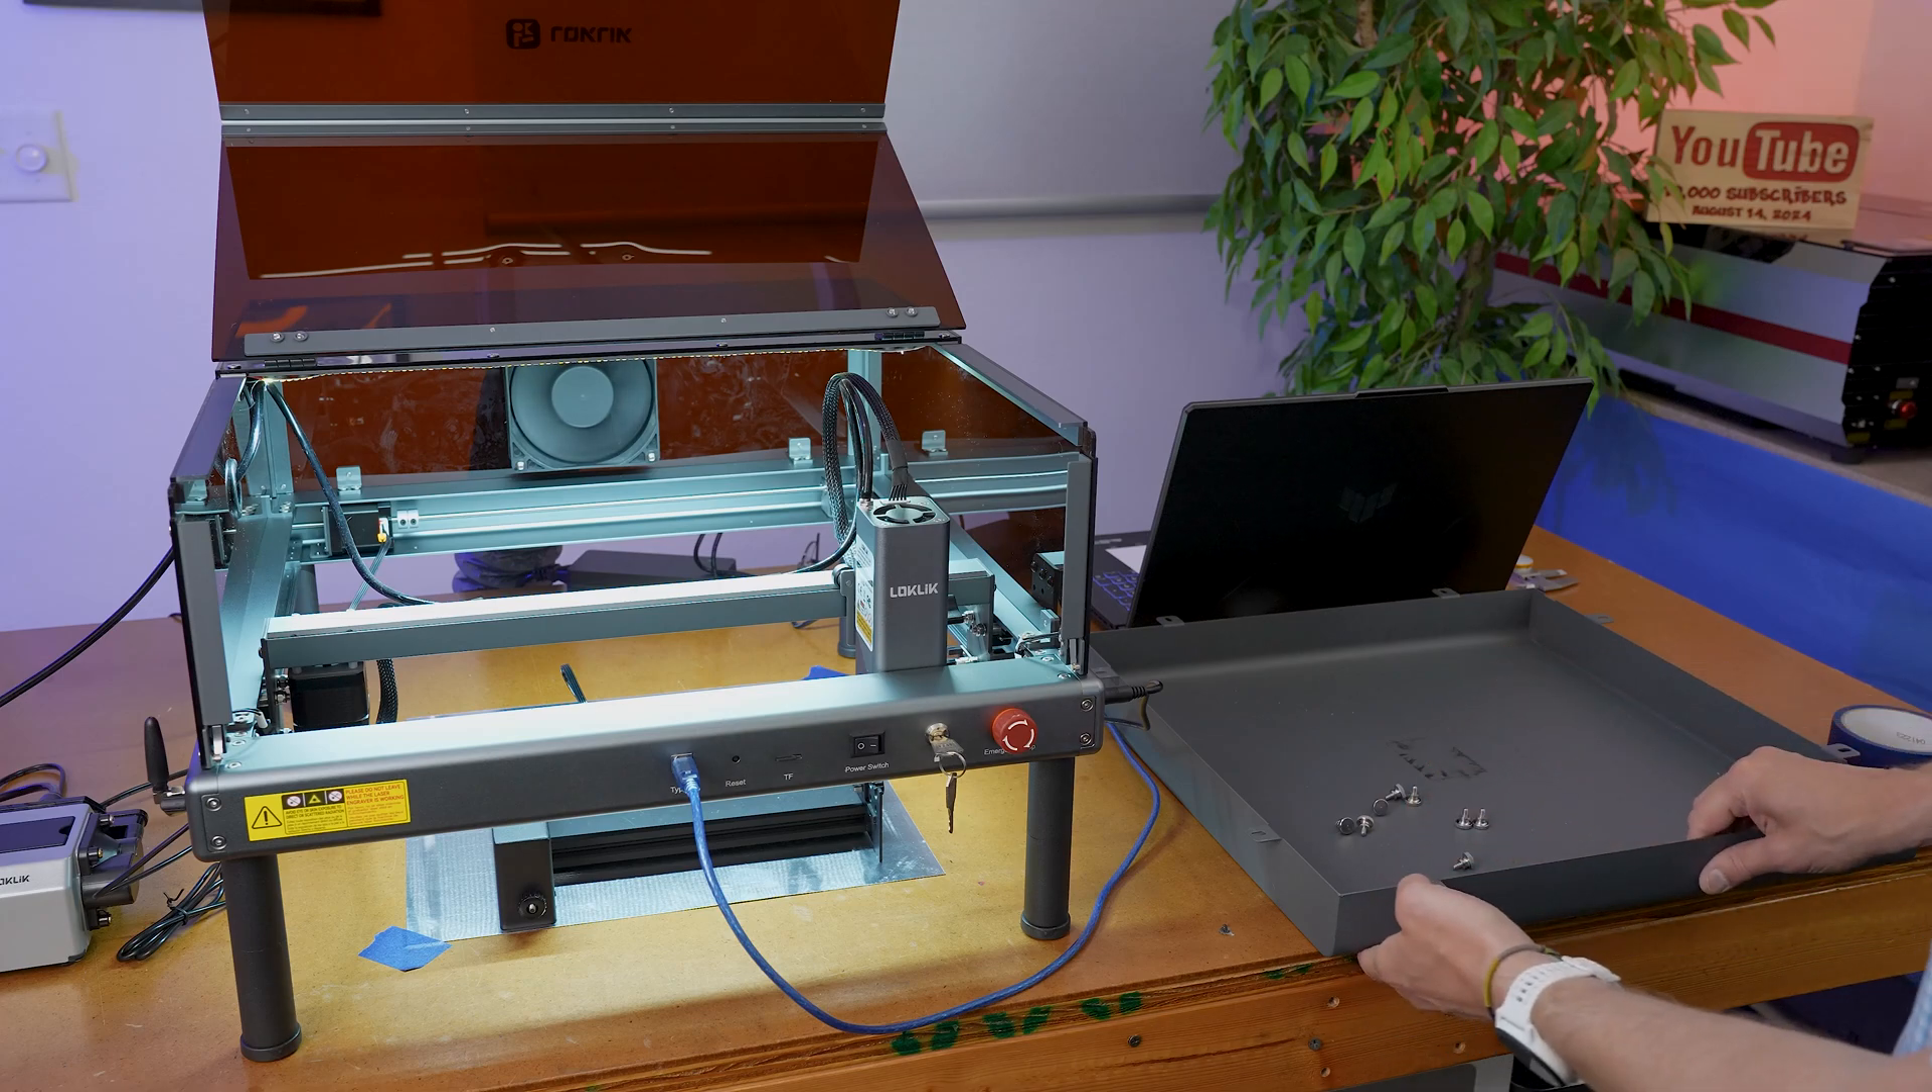It's been a few minutes, and I have the crumb tray removed.